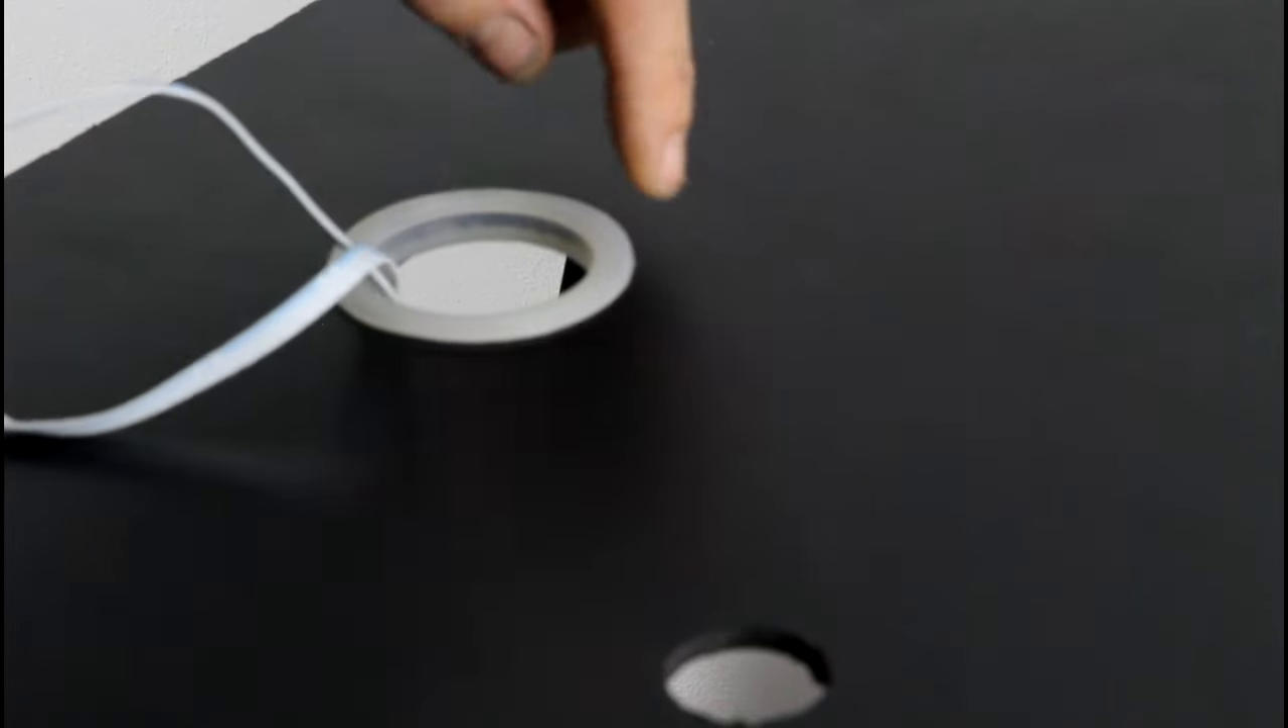We've got a pre-fitted gasket here which I've just fitted and we push that through and that gasket keeps it all nice and watertight.